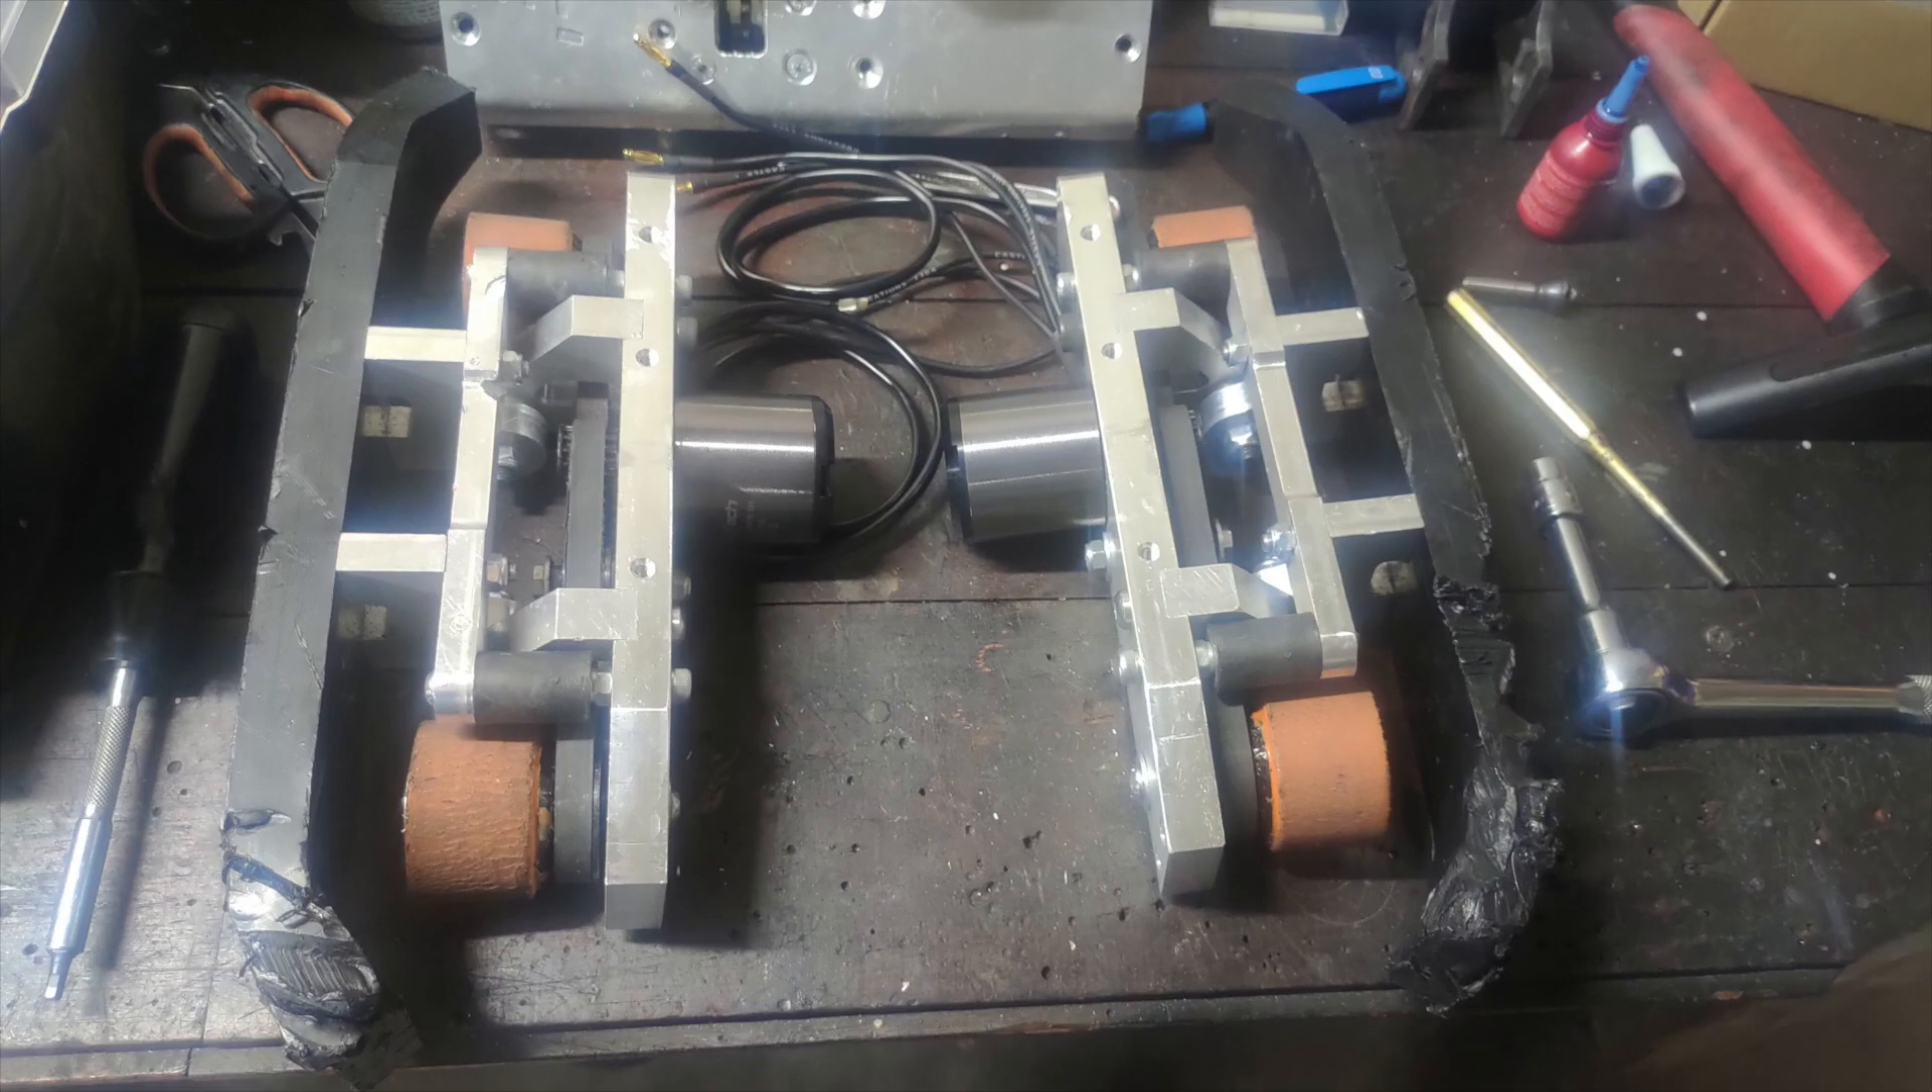Soon enough we had two assembled drive pods.